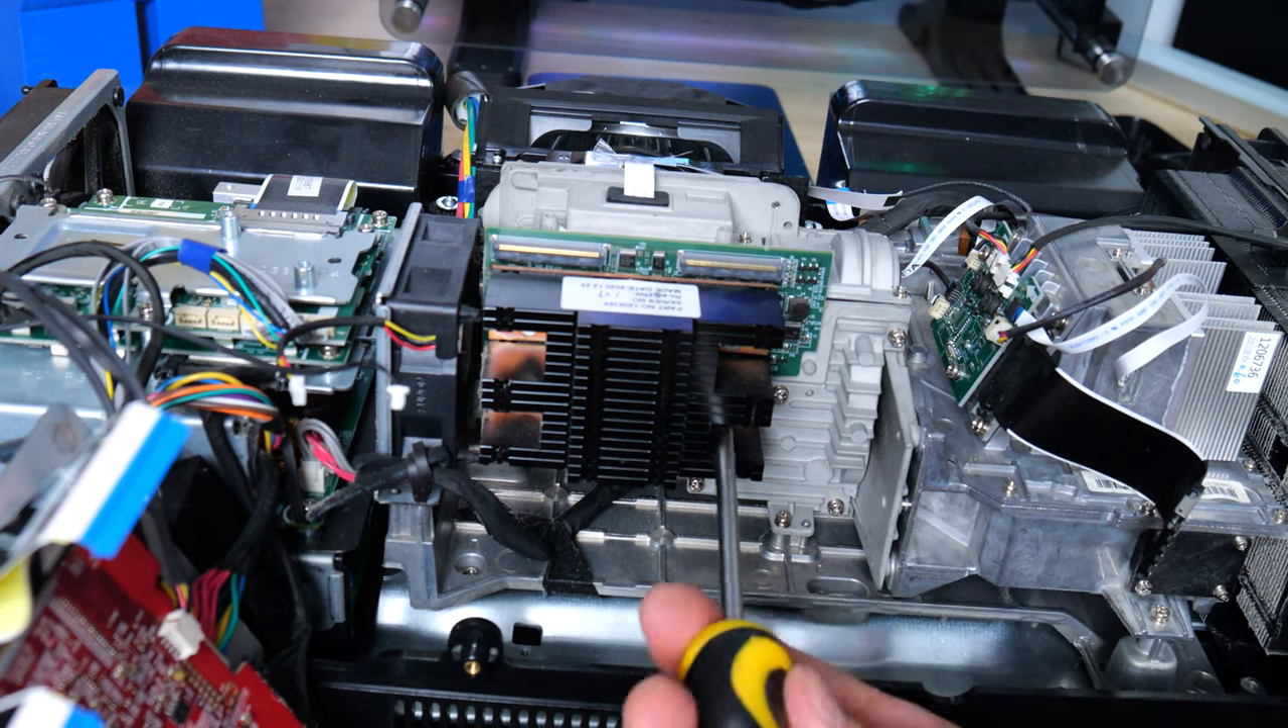We now have full visibility of the cooler for the DMD chip.